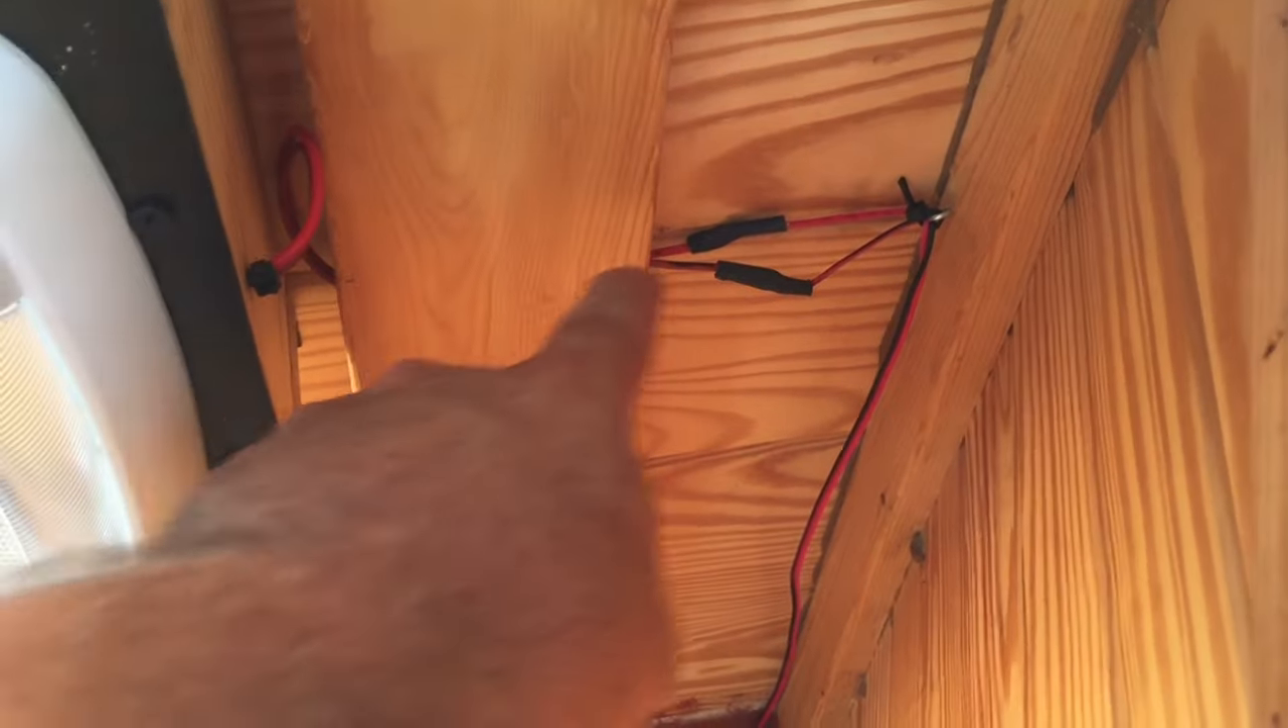This is where the wiring that came with the lights ended and I attached more wiring there.